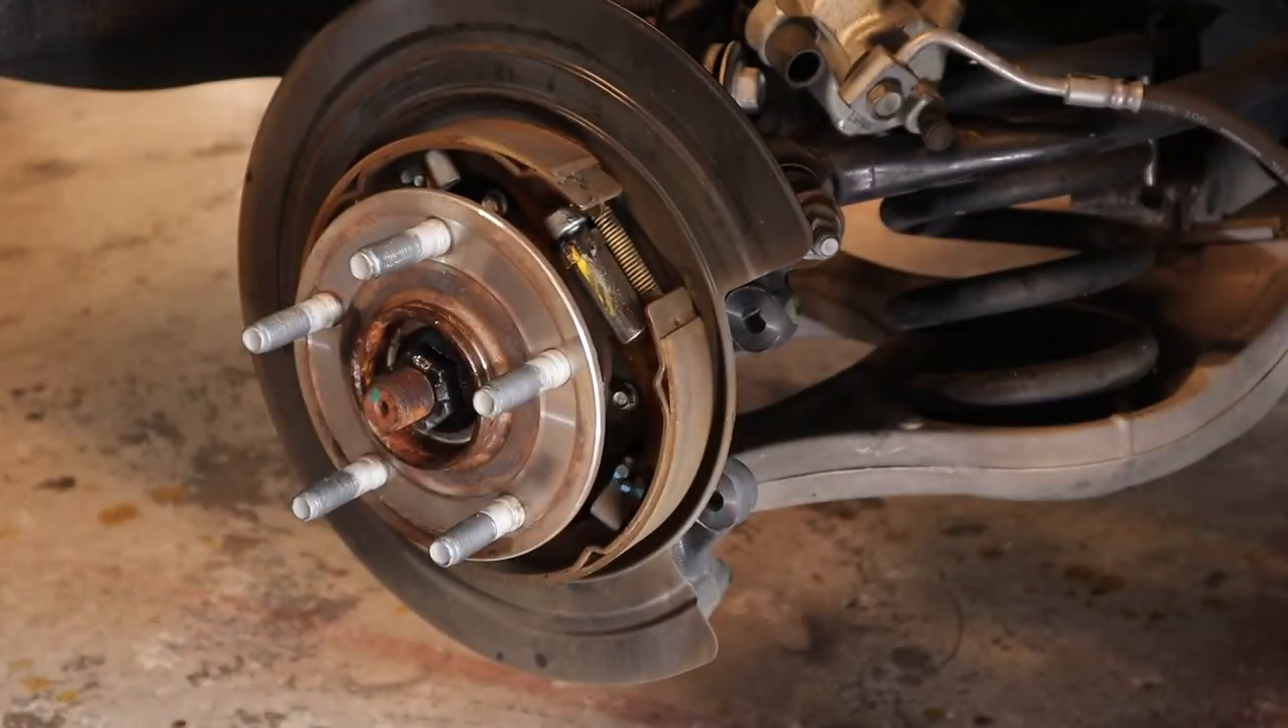So now we have our brake rotor off.